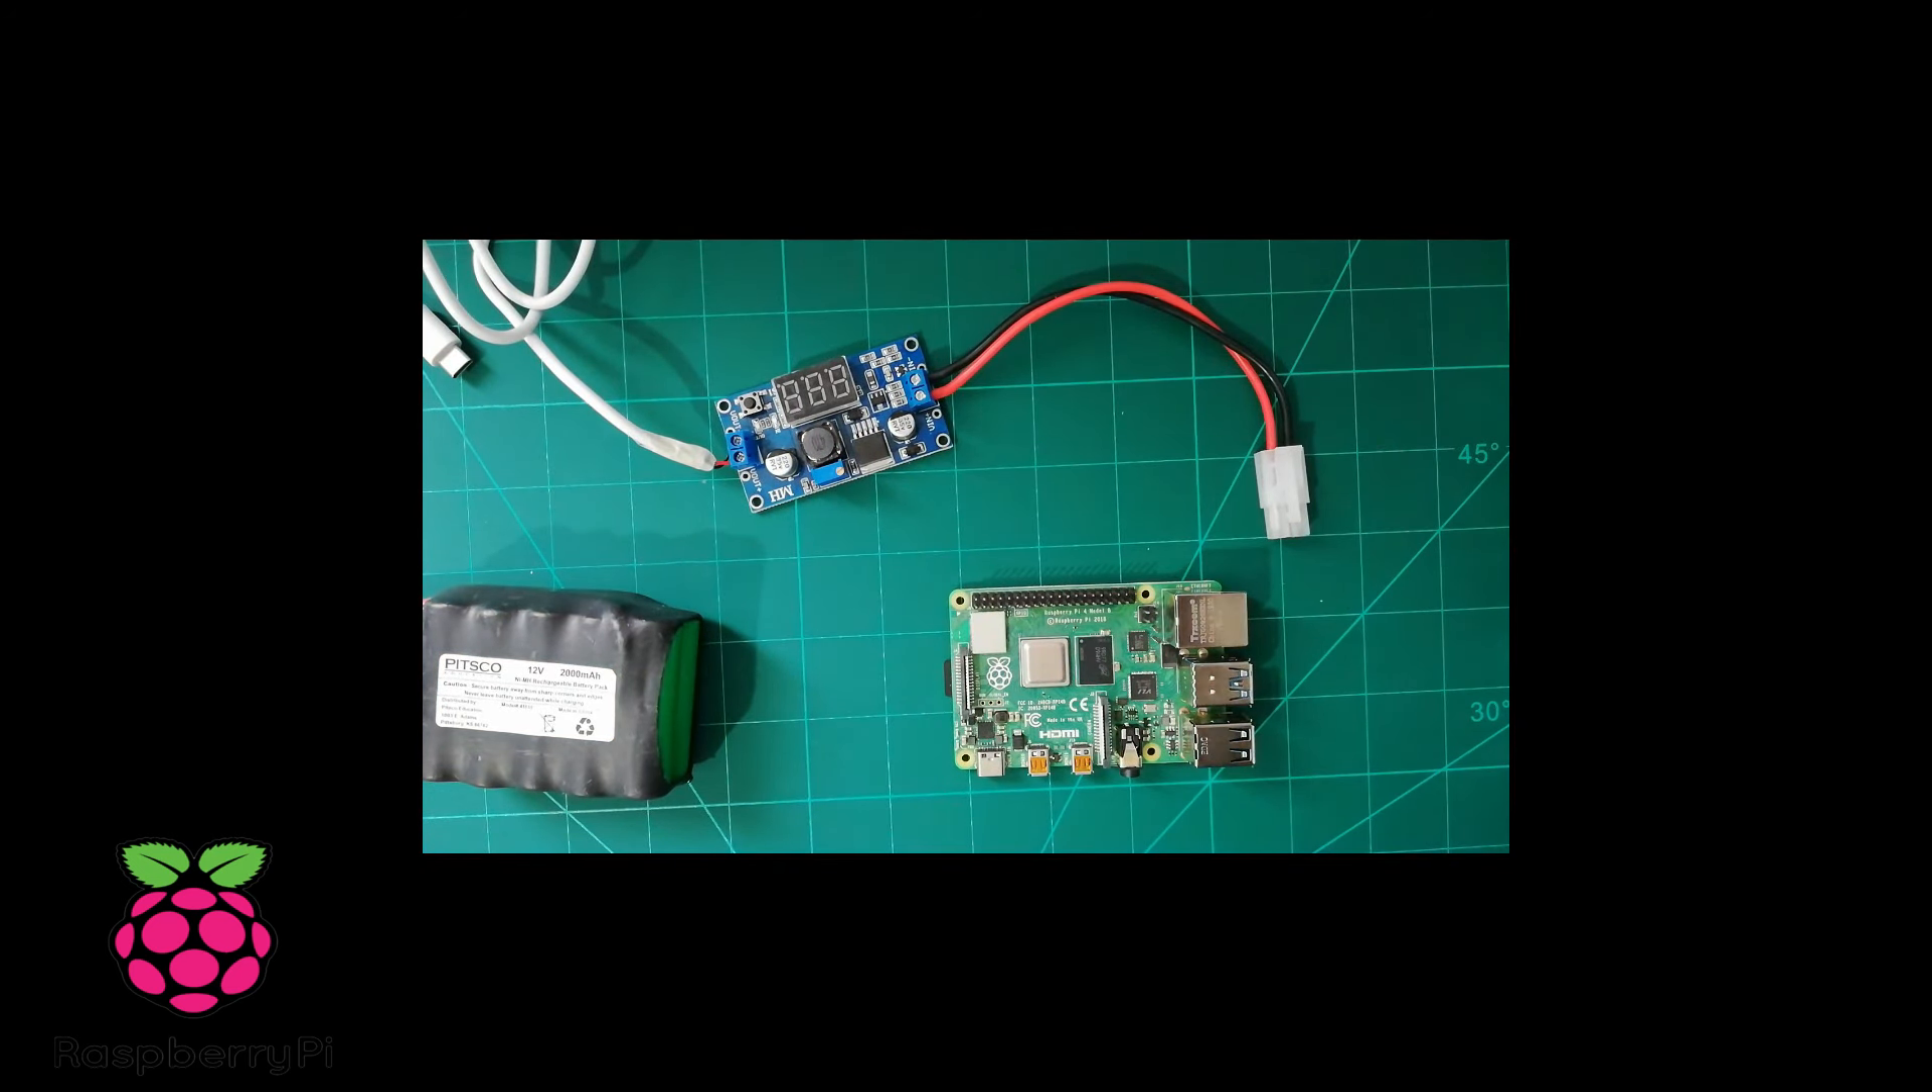At this stage I haven't connect the Raspberry Pi yet.